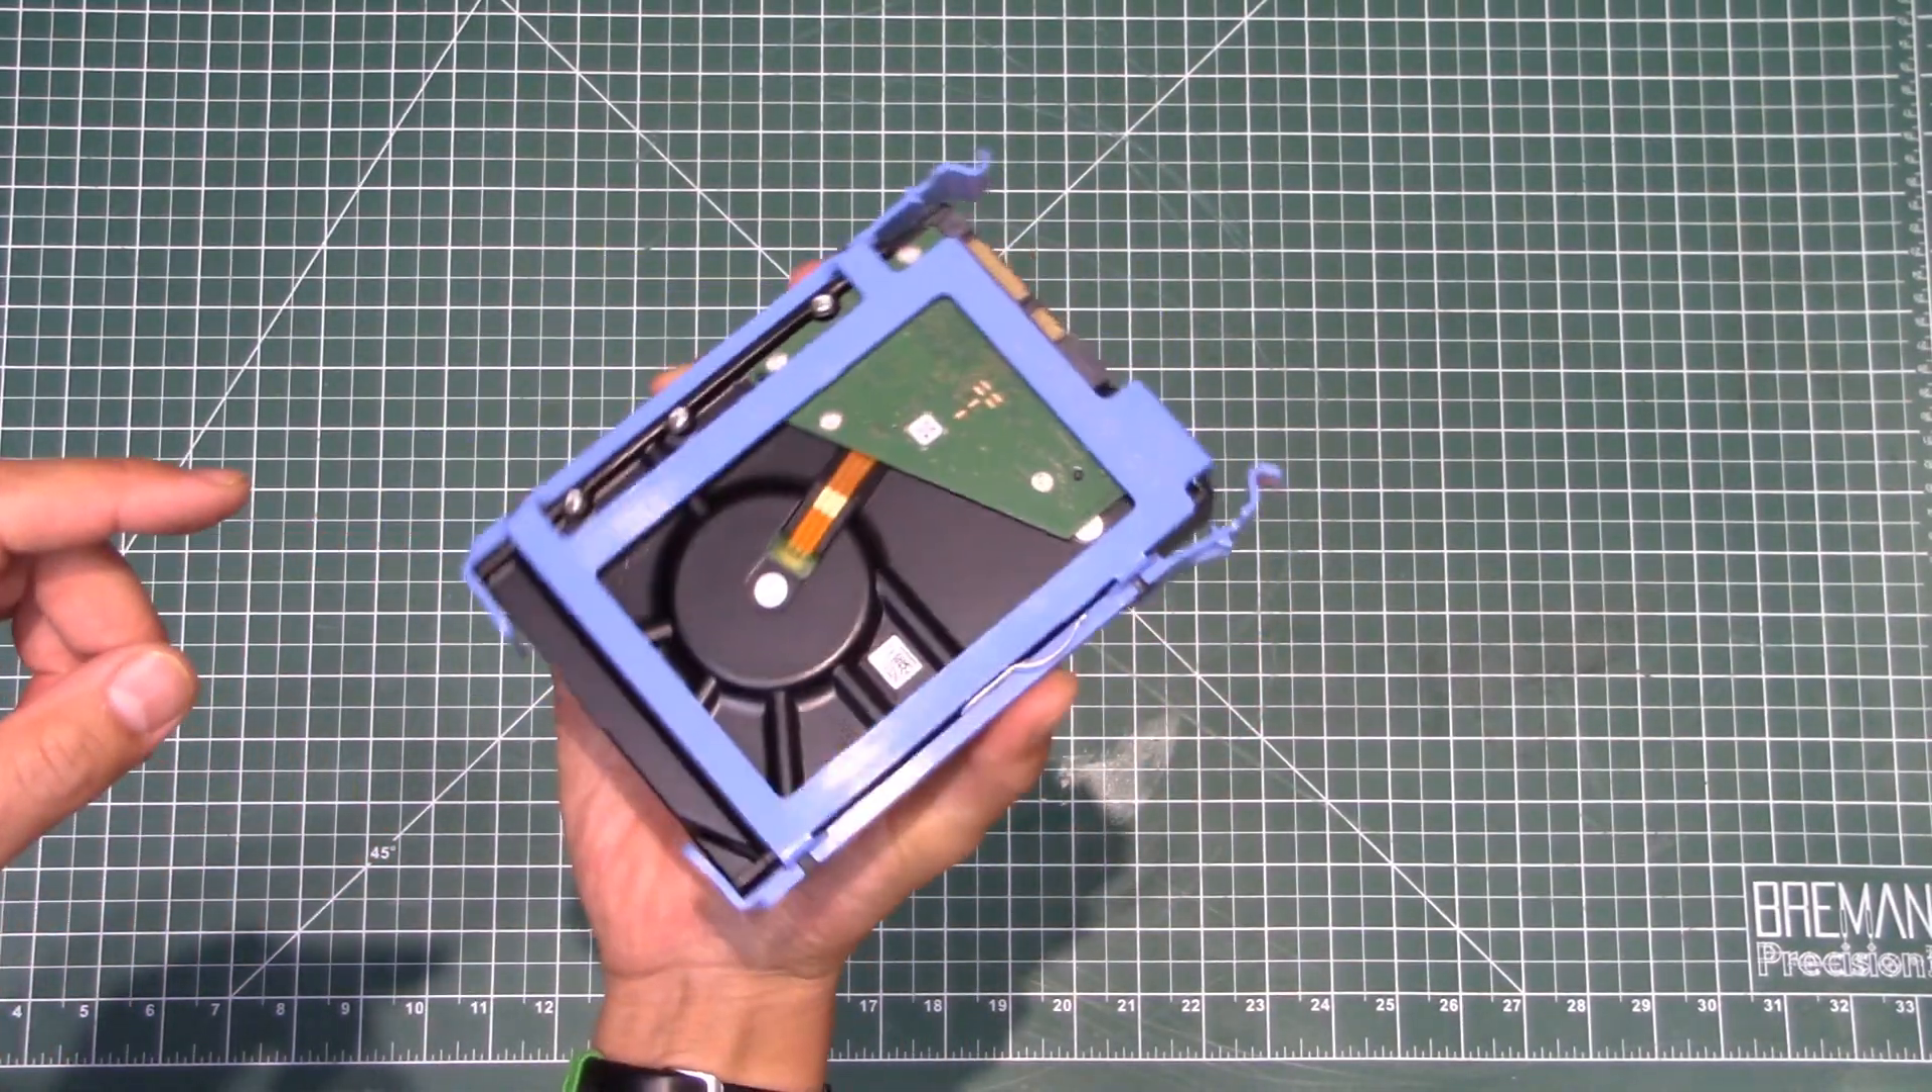So now we've got the drive in the caddy and hopefully this is ready to just slot right into the case.